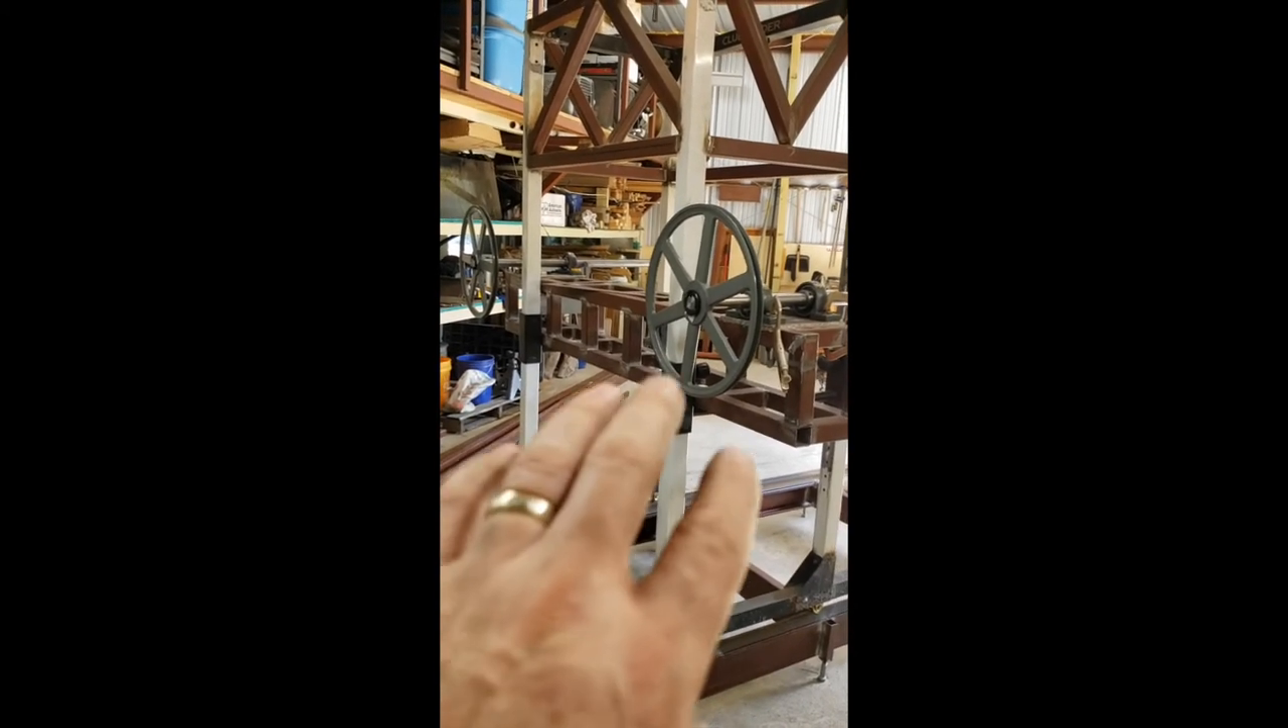But as you can see, I finally got my sheaves mounted.